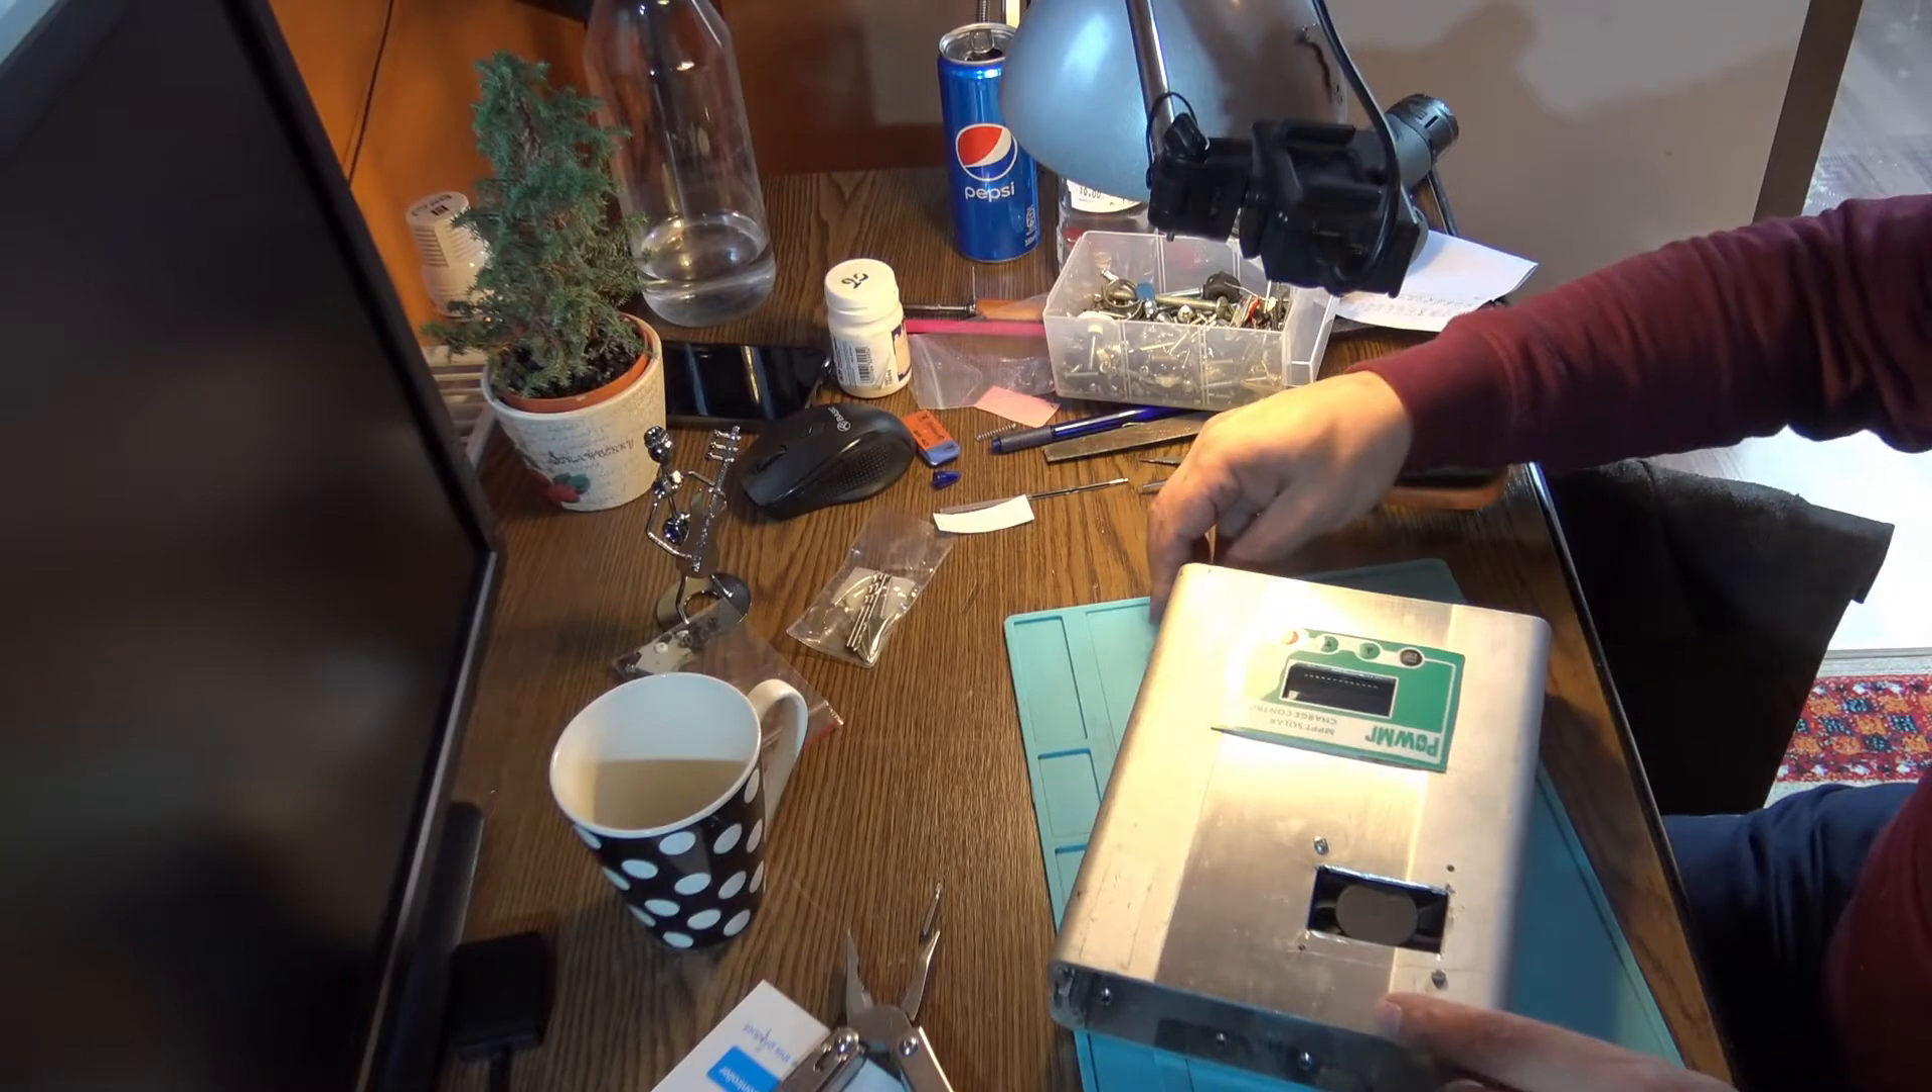The case it's closed.